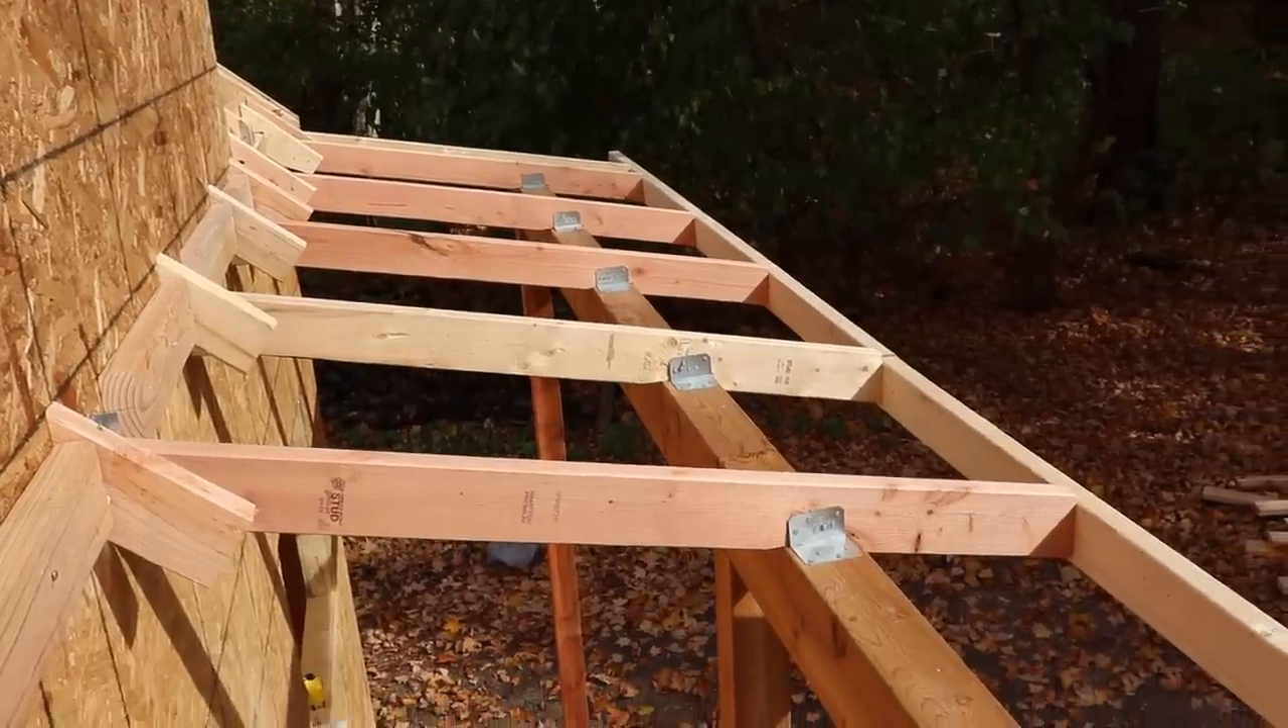And then finally, I added some cheap insurance with these brackets on the roof rafters.